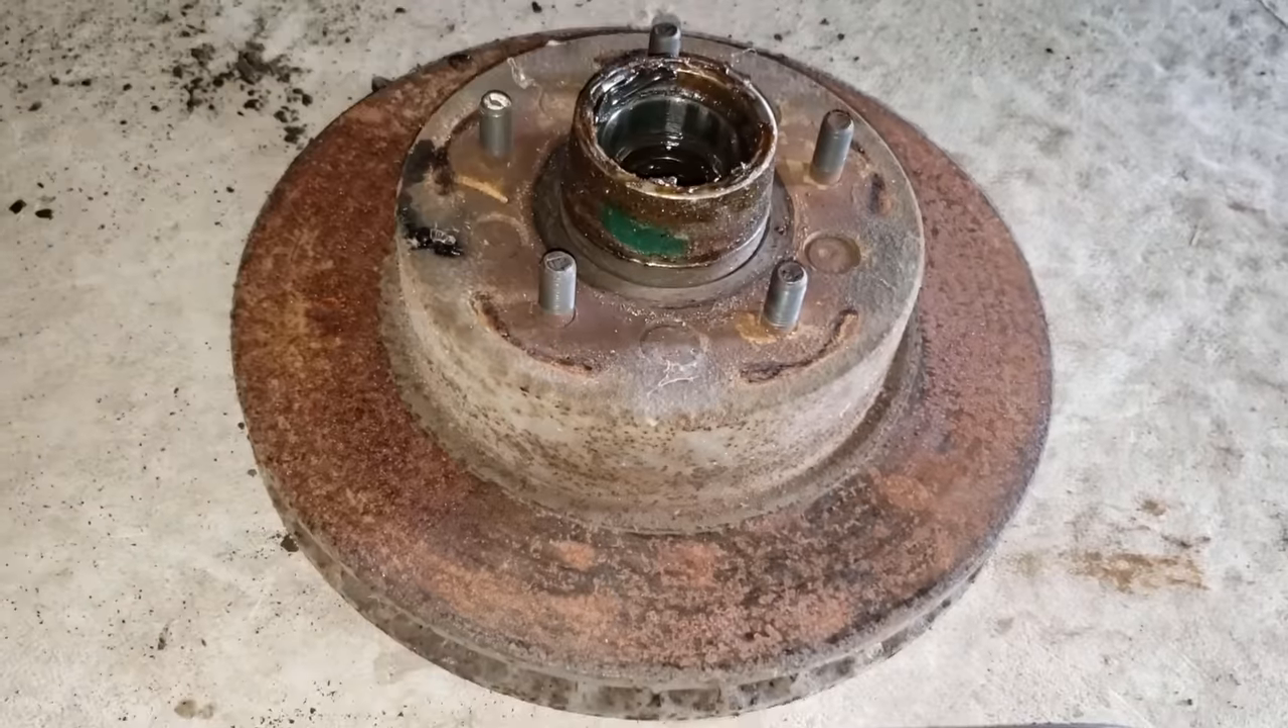Okay i was able to get the rotor off there's the remnants of it.